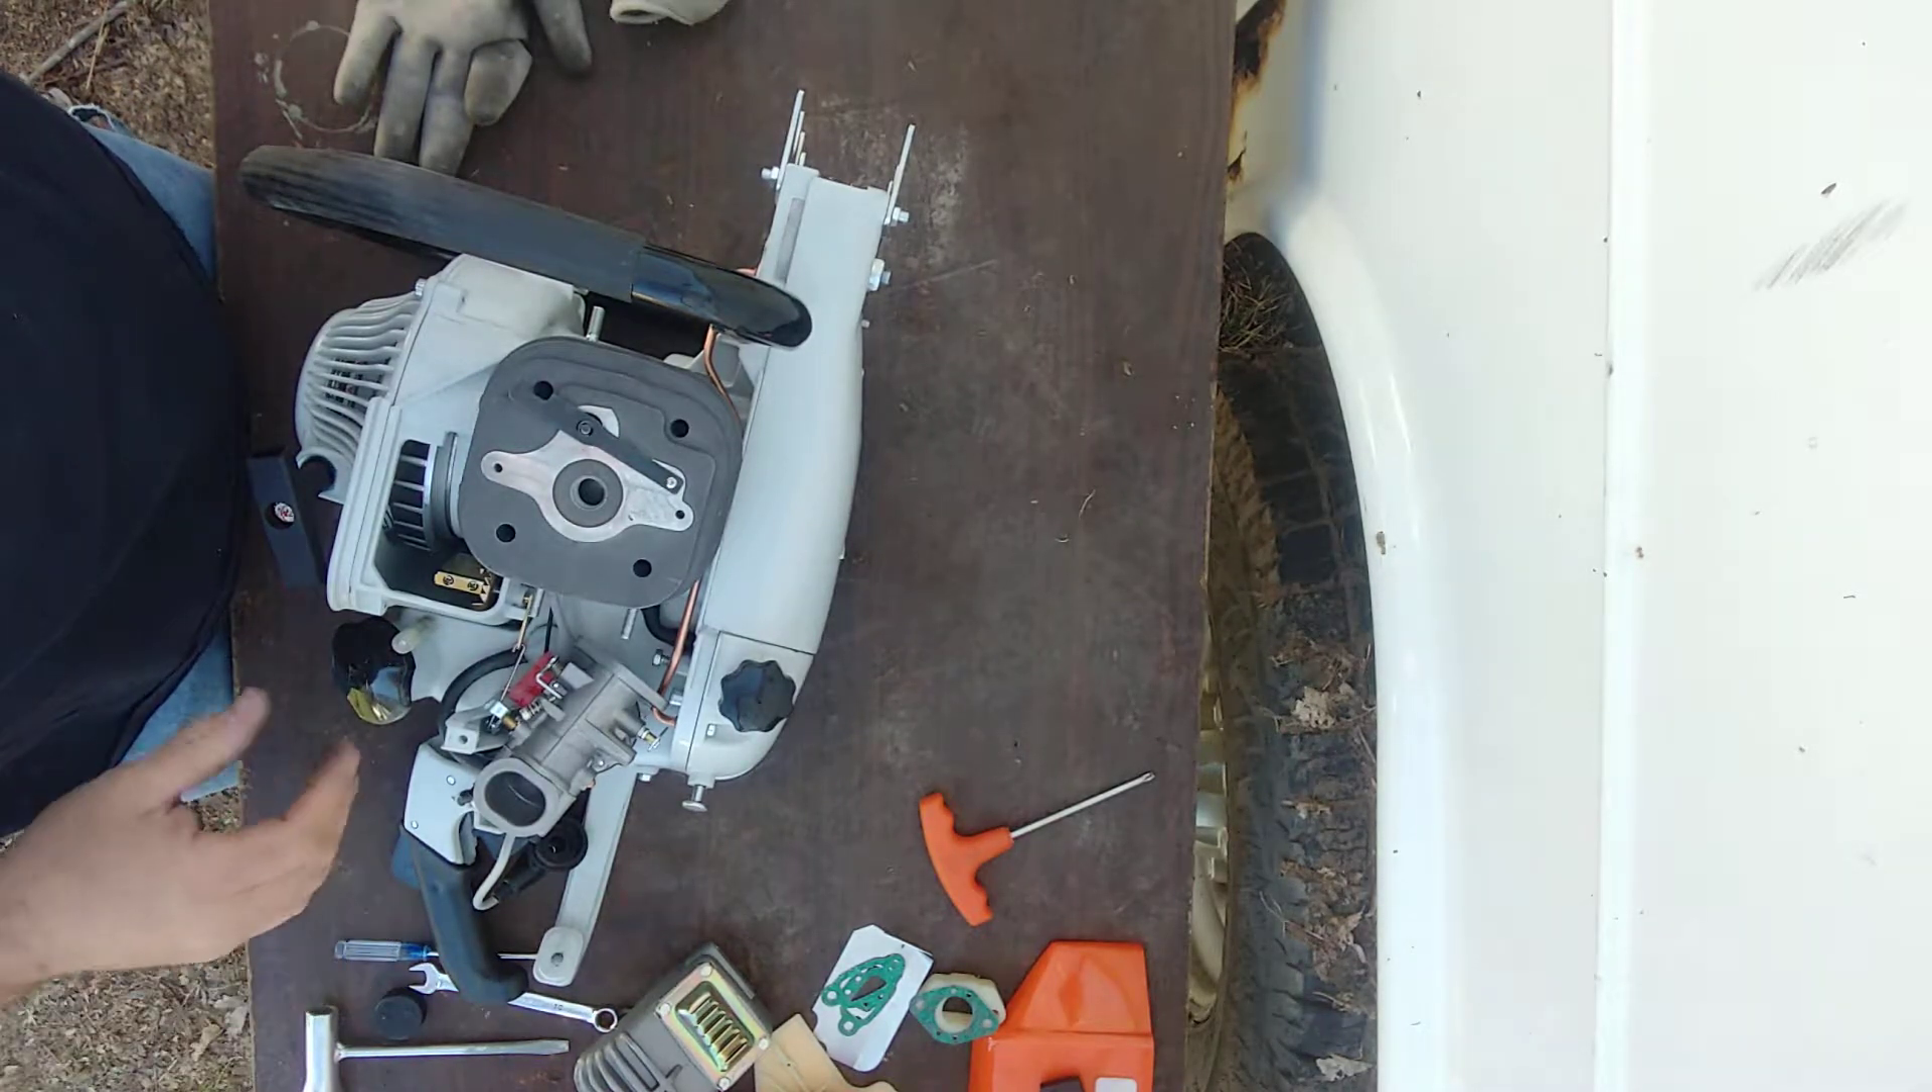Okay, so there's the engine install.